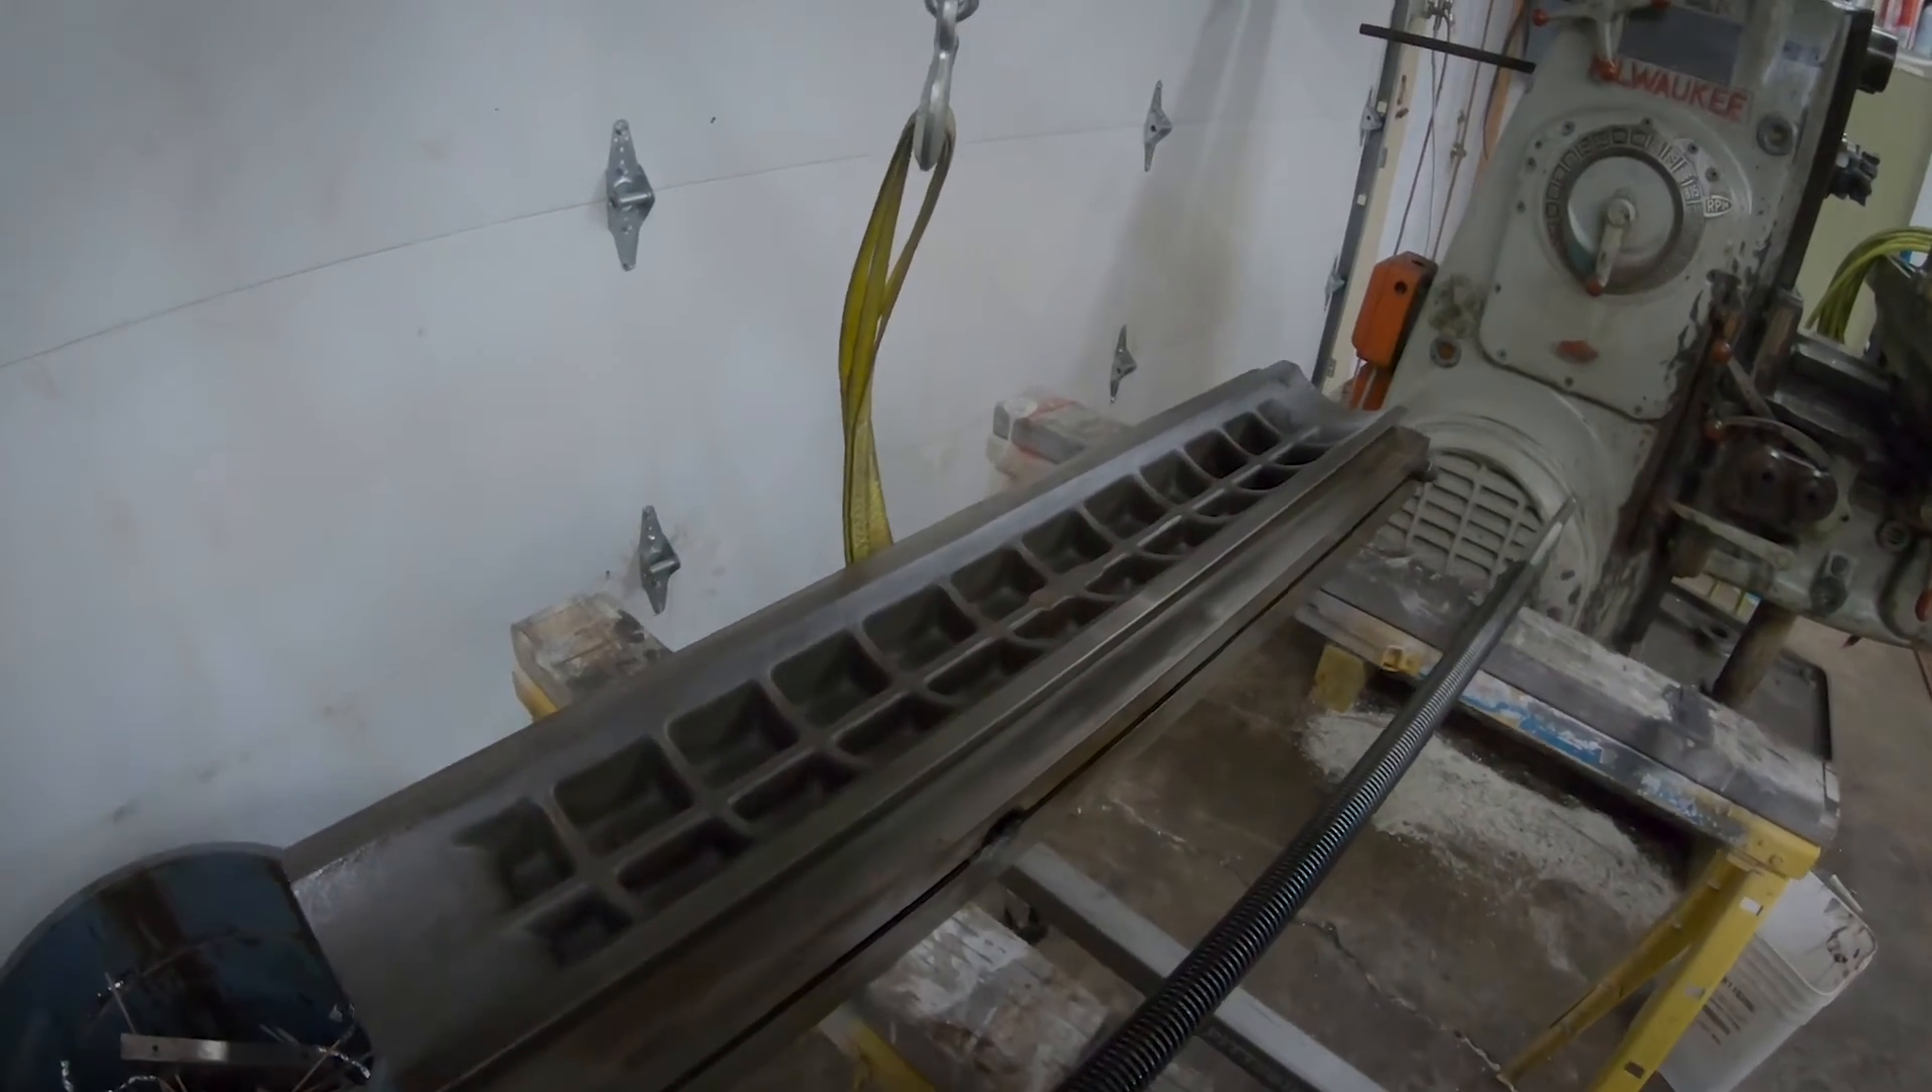So we got the table off there.